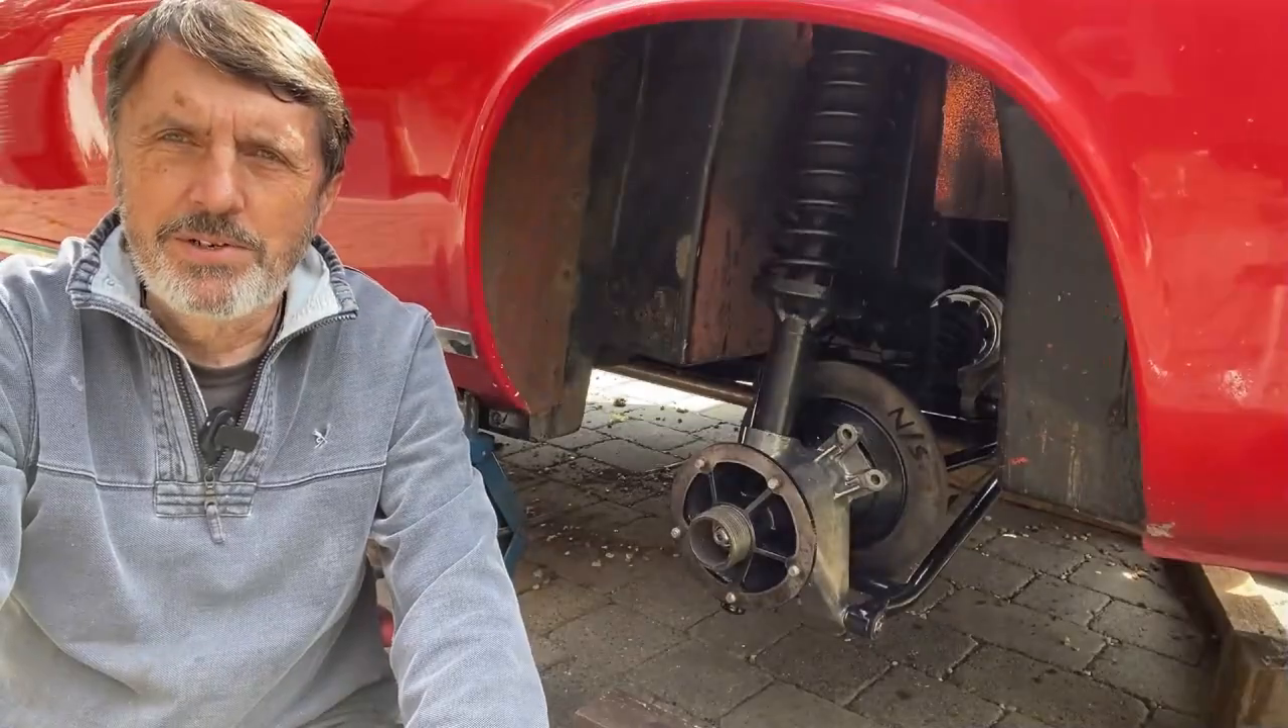Well that's the rear suspension all back together. I've done the other side.